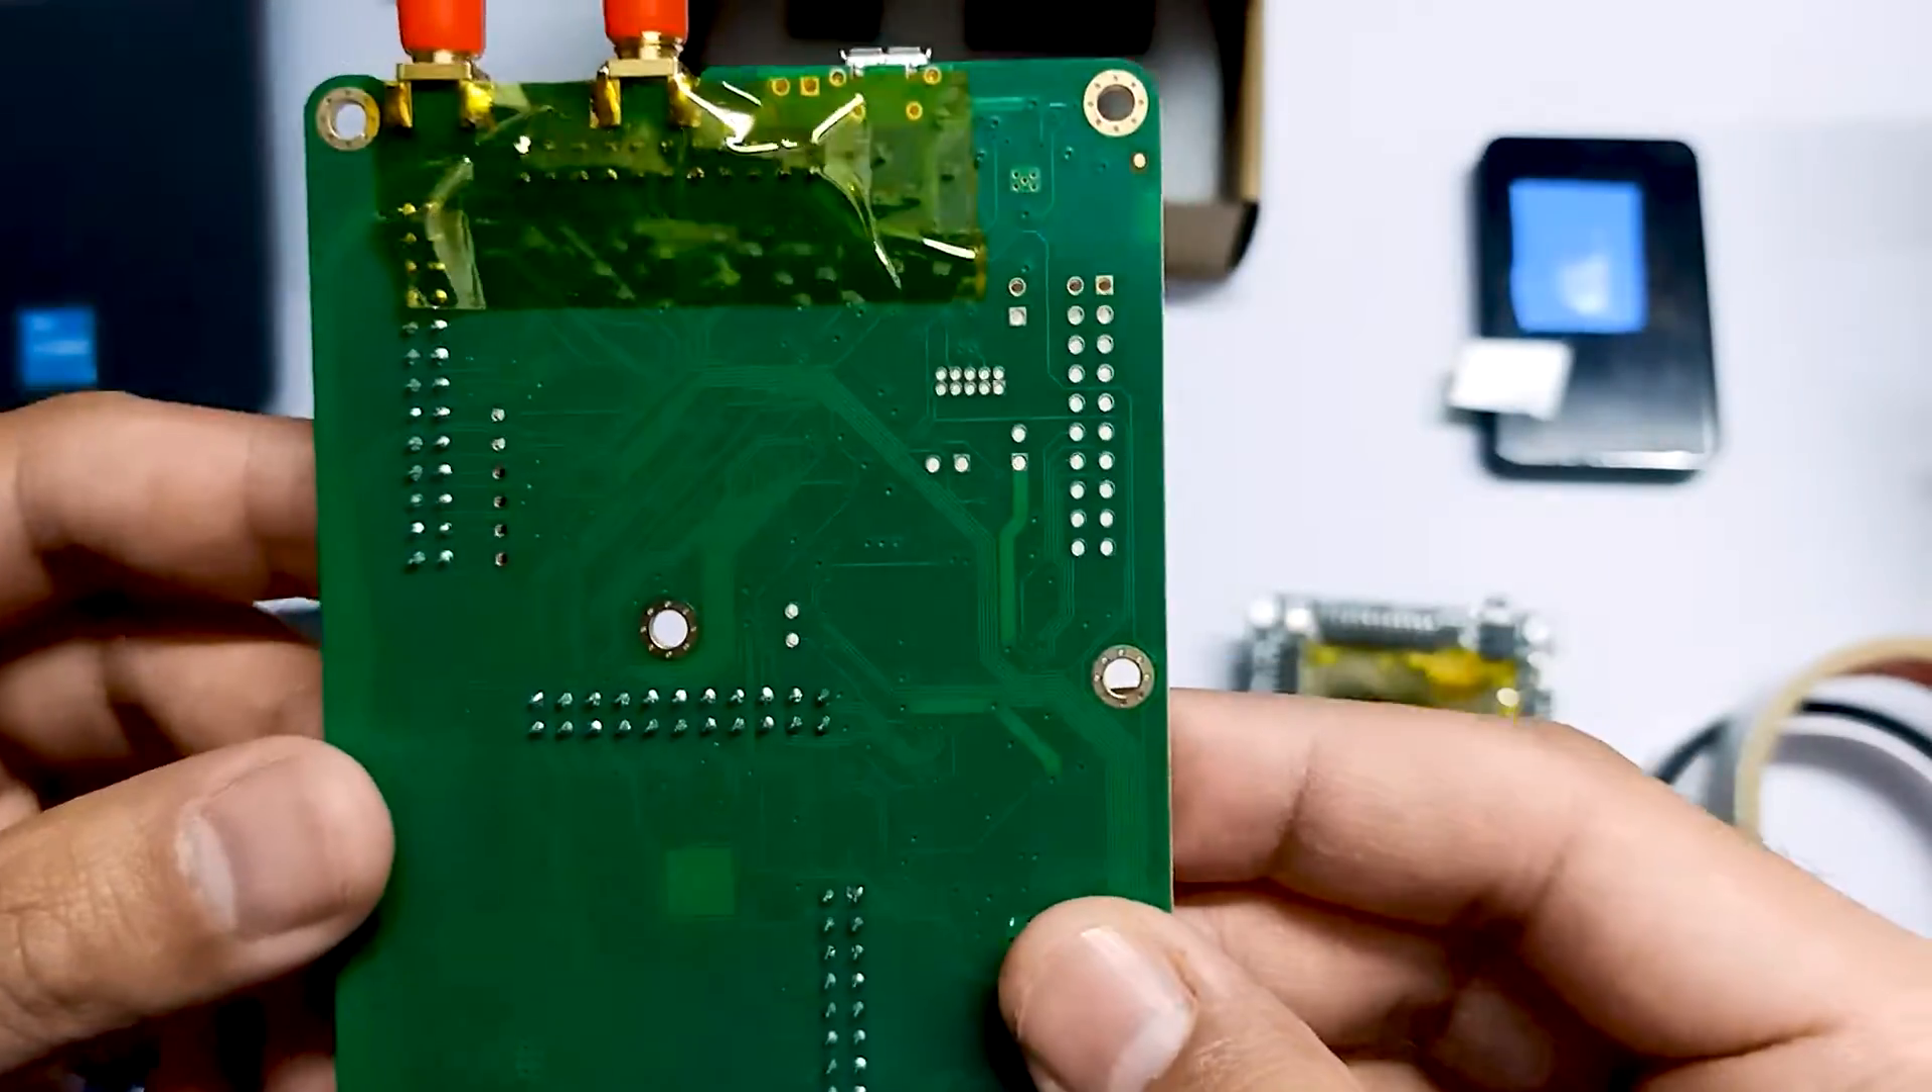So, I've already applied this tape over here as well as I have applied the thermal tape on the back side of HackRF1 board as well if you can see.